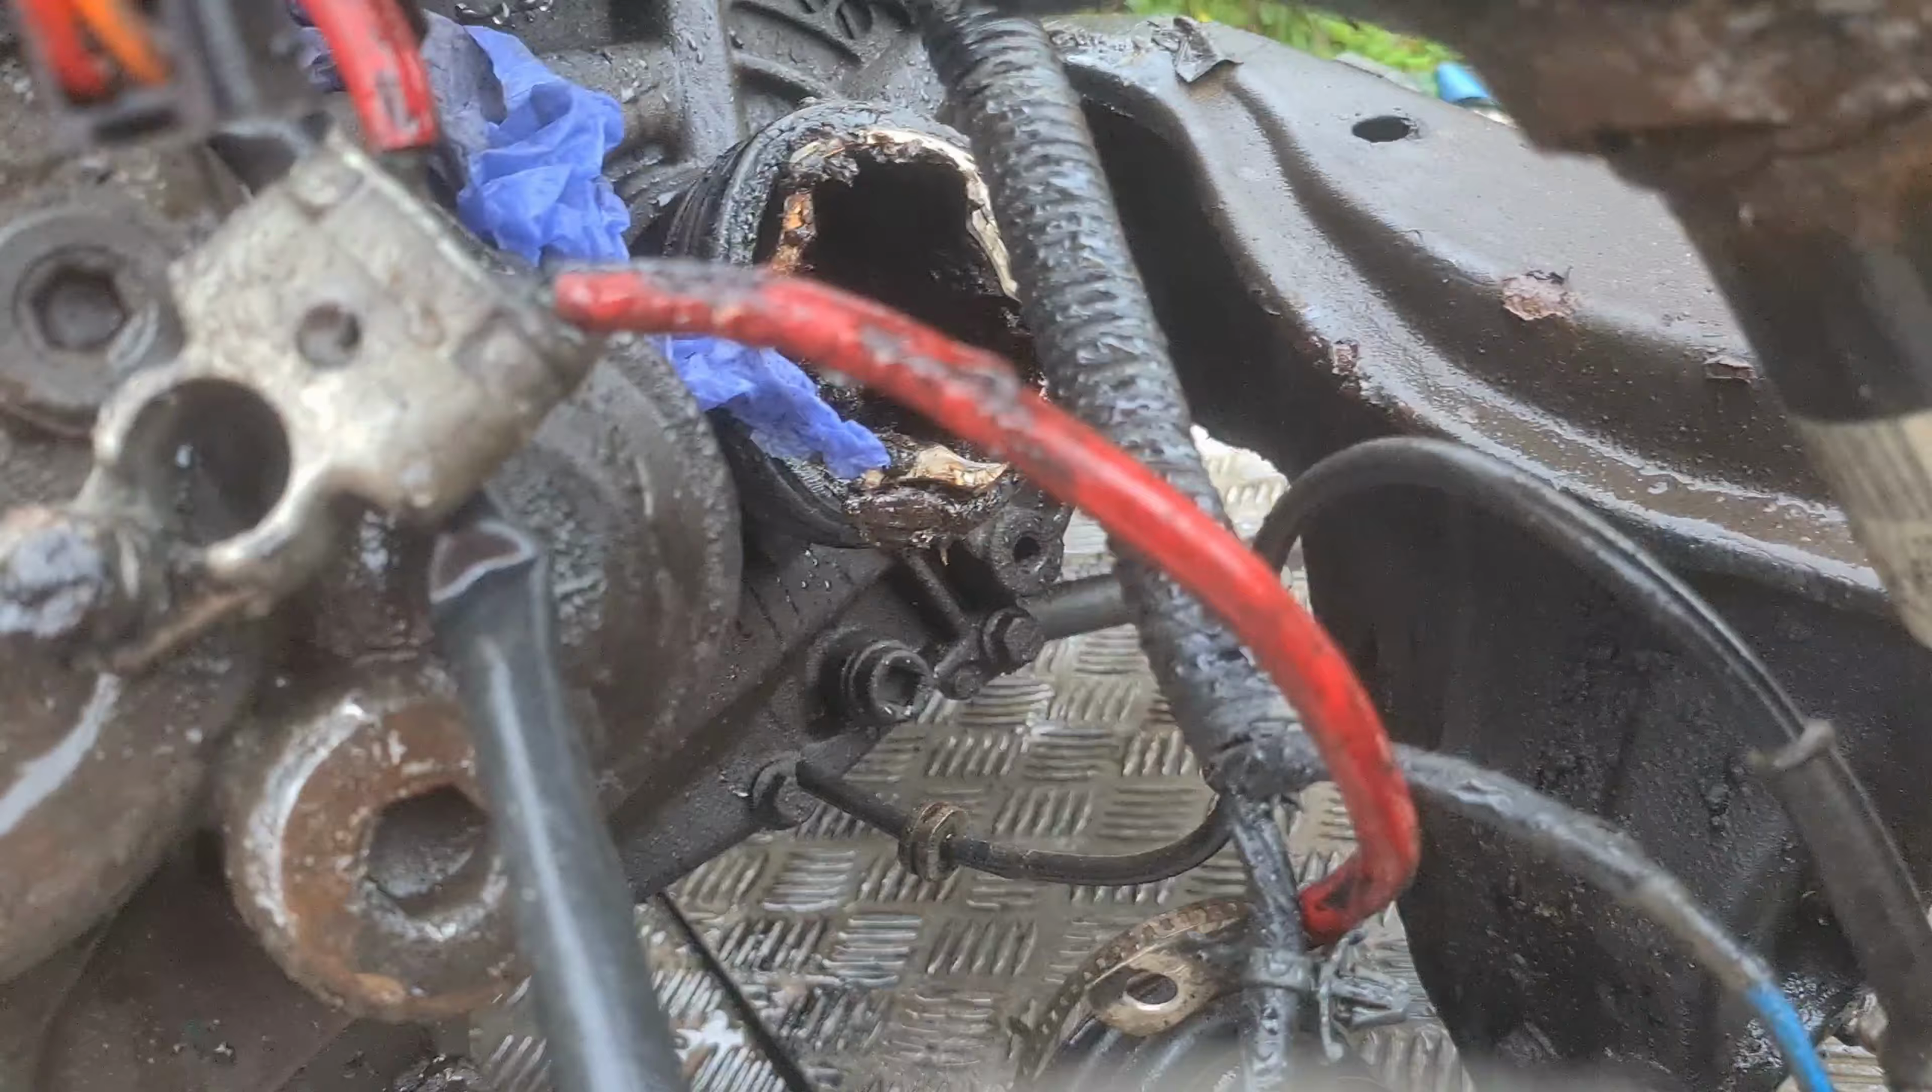That drive shafts just popped out.